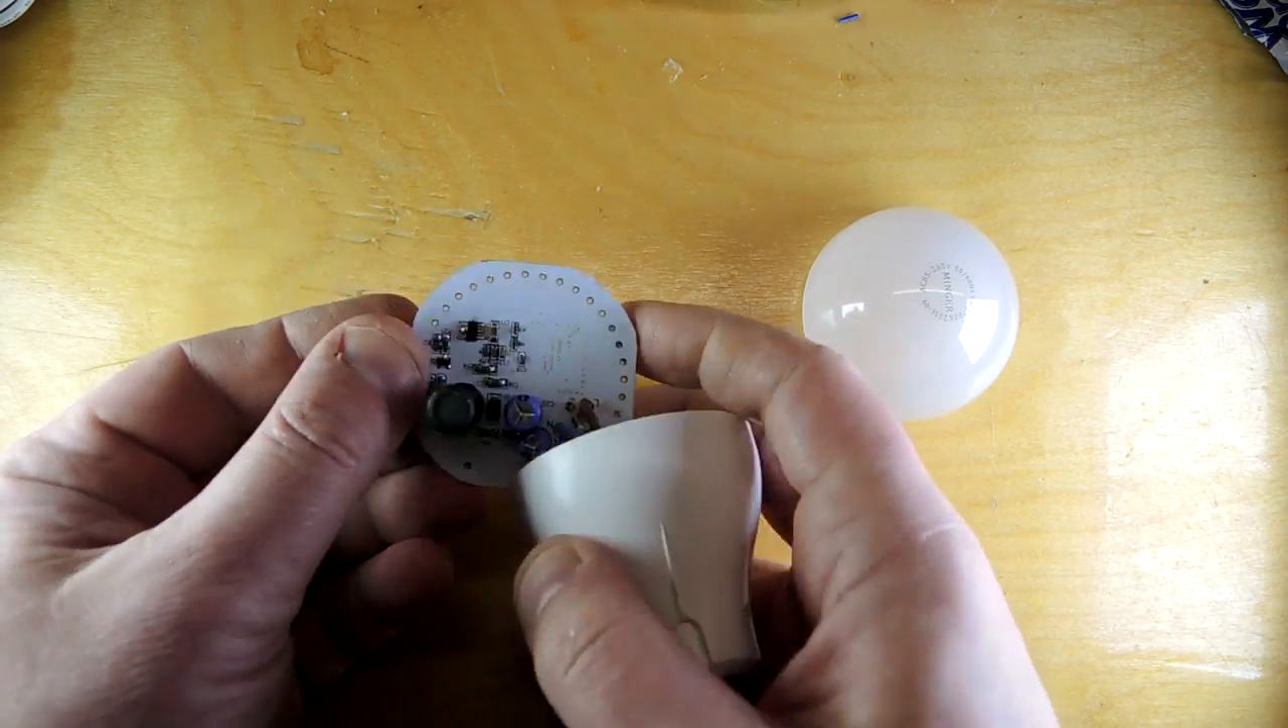So I just took the top off and there's a single circuit board.